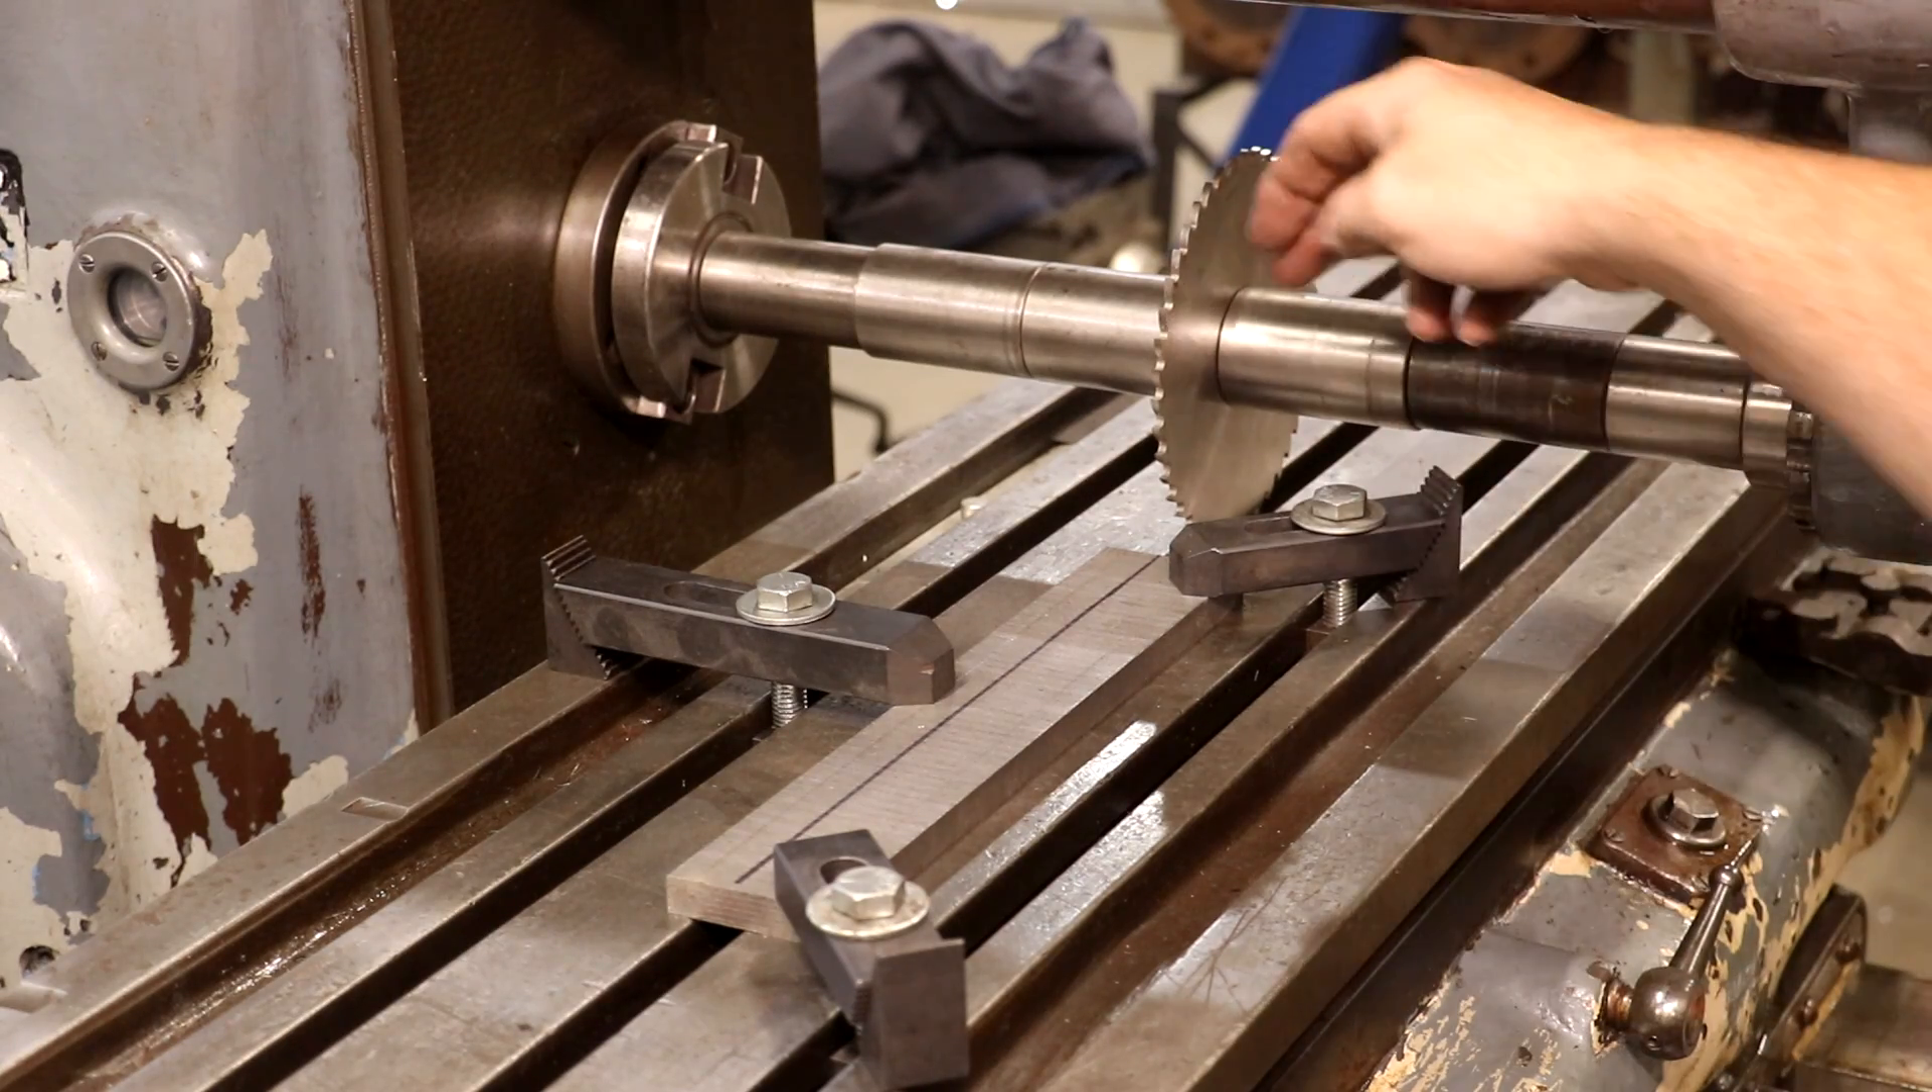Now, as far as my work goes, I've got it clamped down to the table.